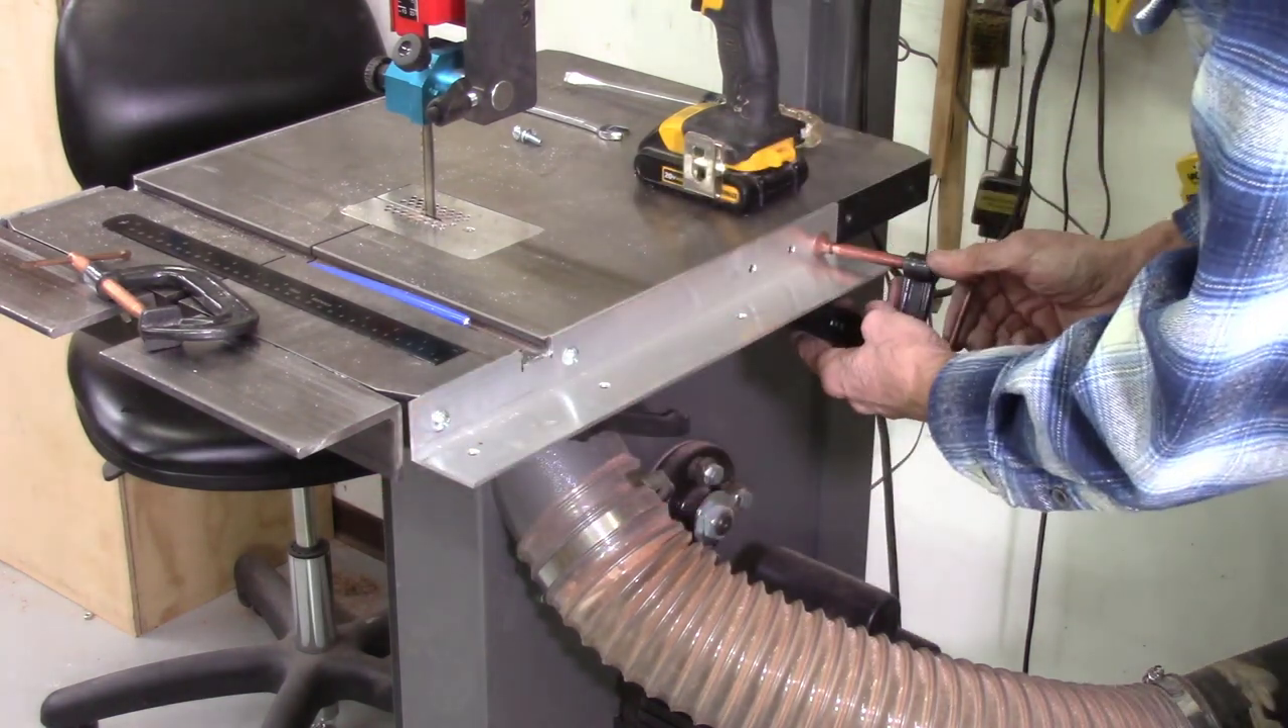So I have these two edges bolted in.